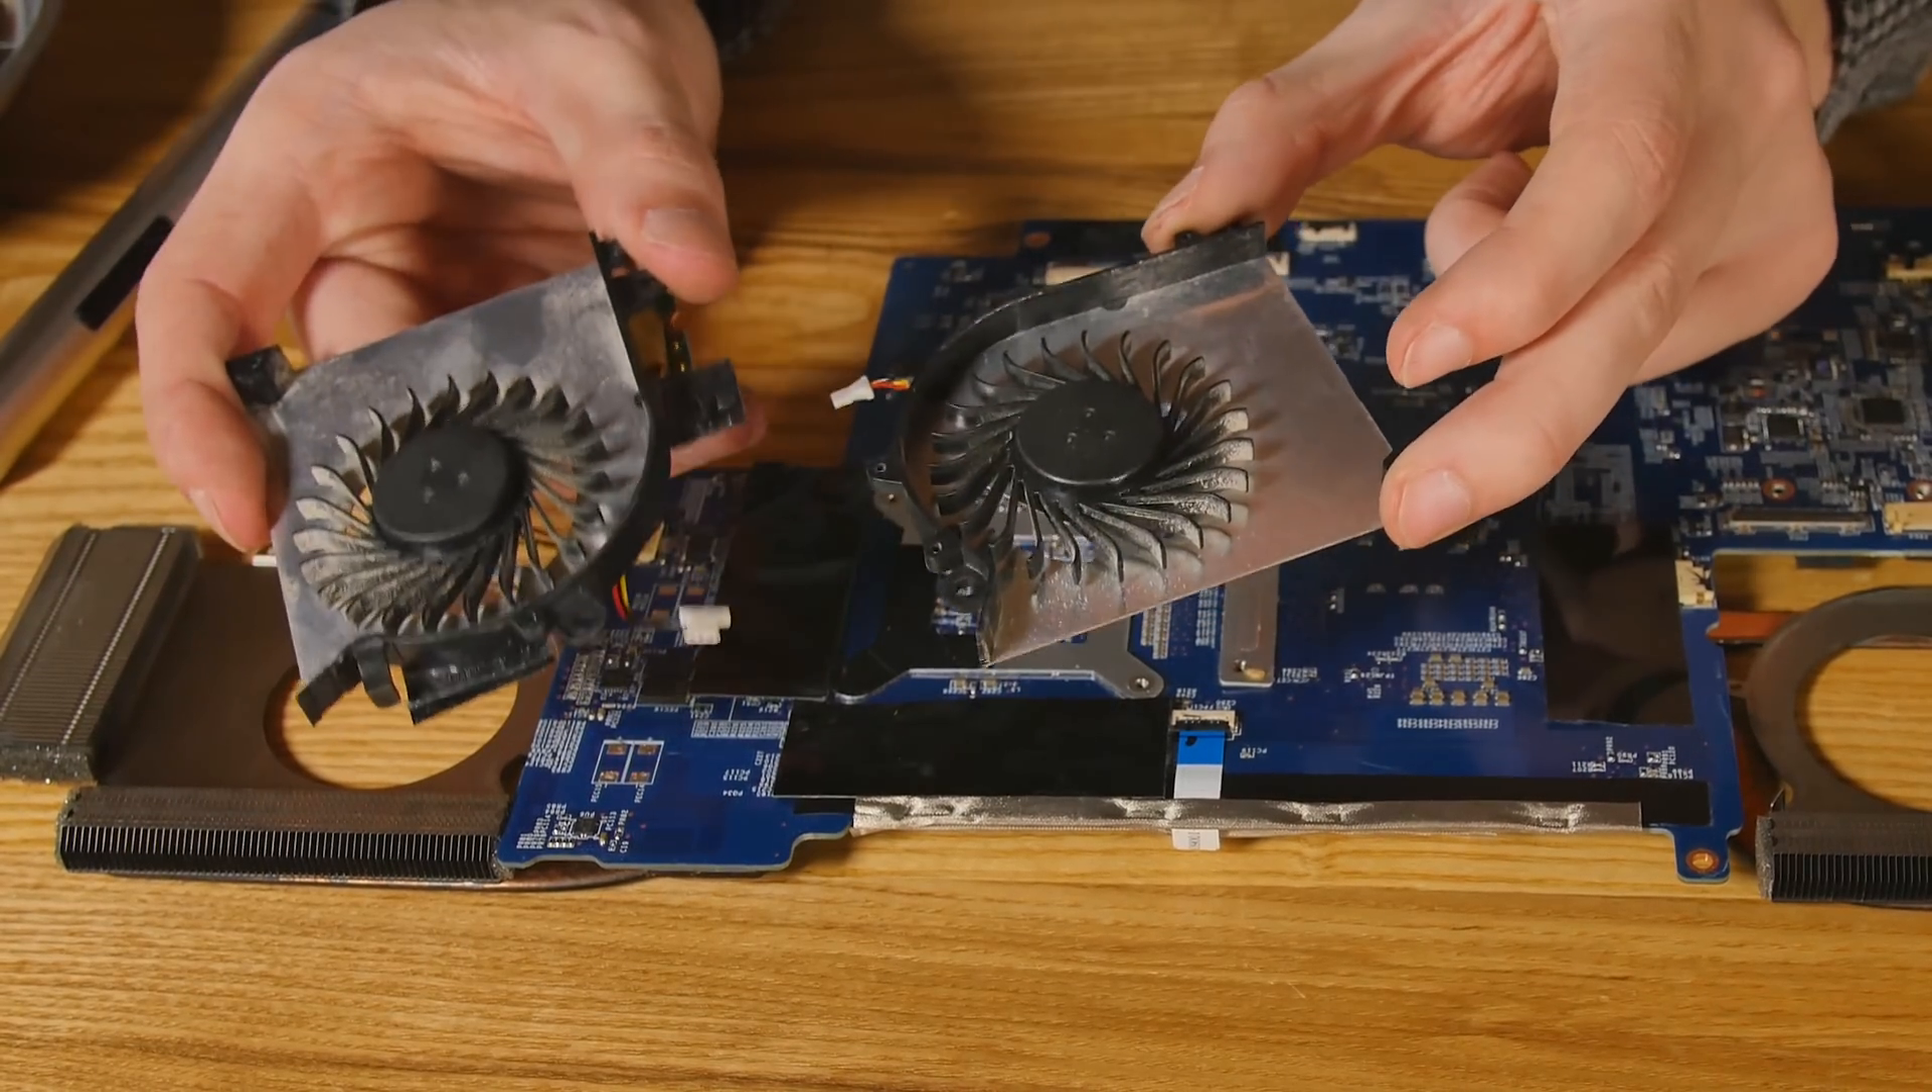So we got the fans out of the heat sinks.